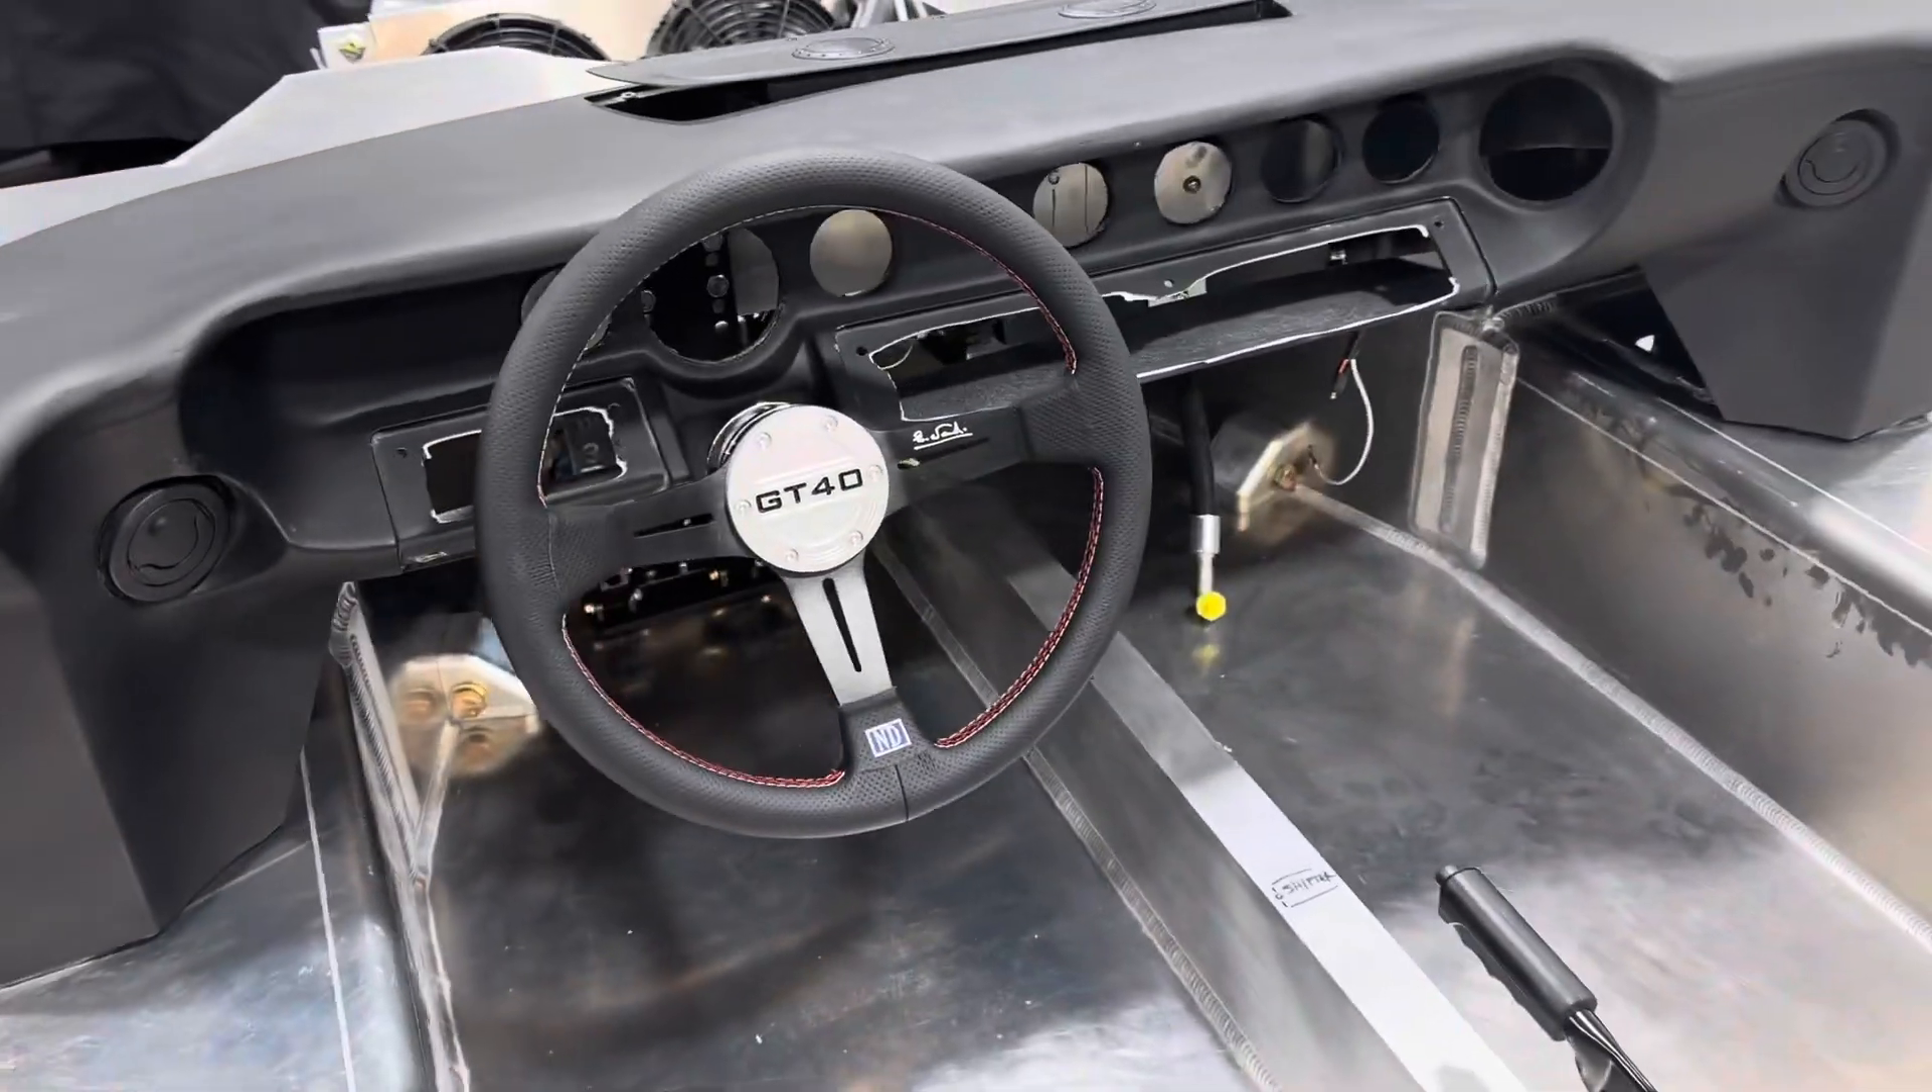Here's a follow-up with the steering wheel set in. The dash is in place where it belongs, left and right.